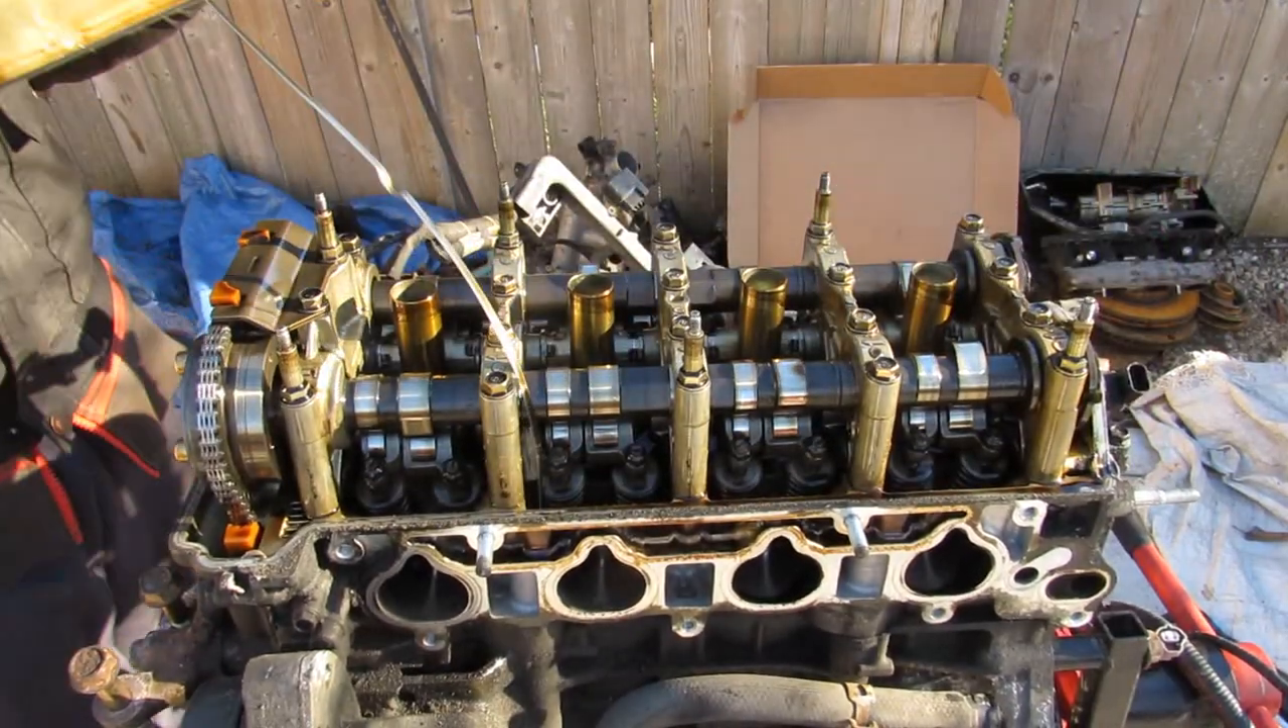So here's what it looks like with the valve cover removed on the K24.